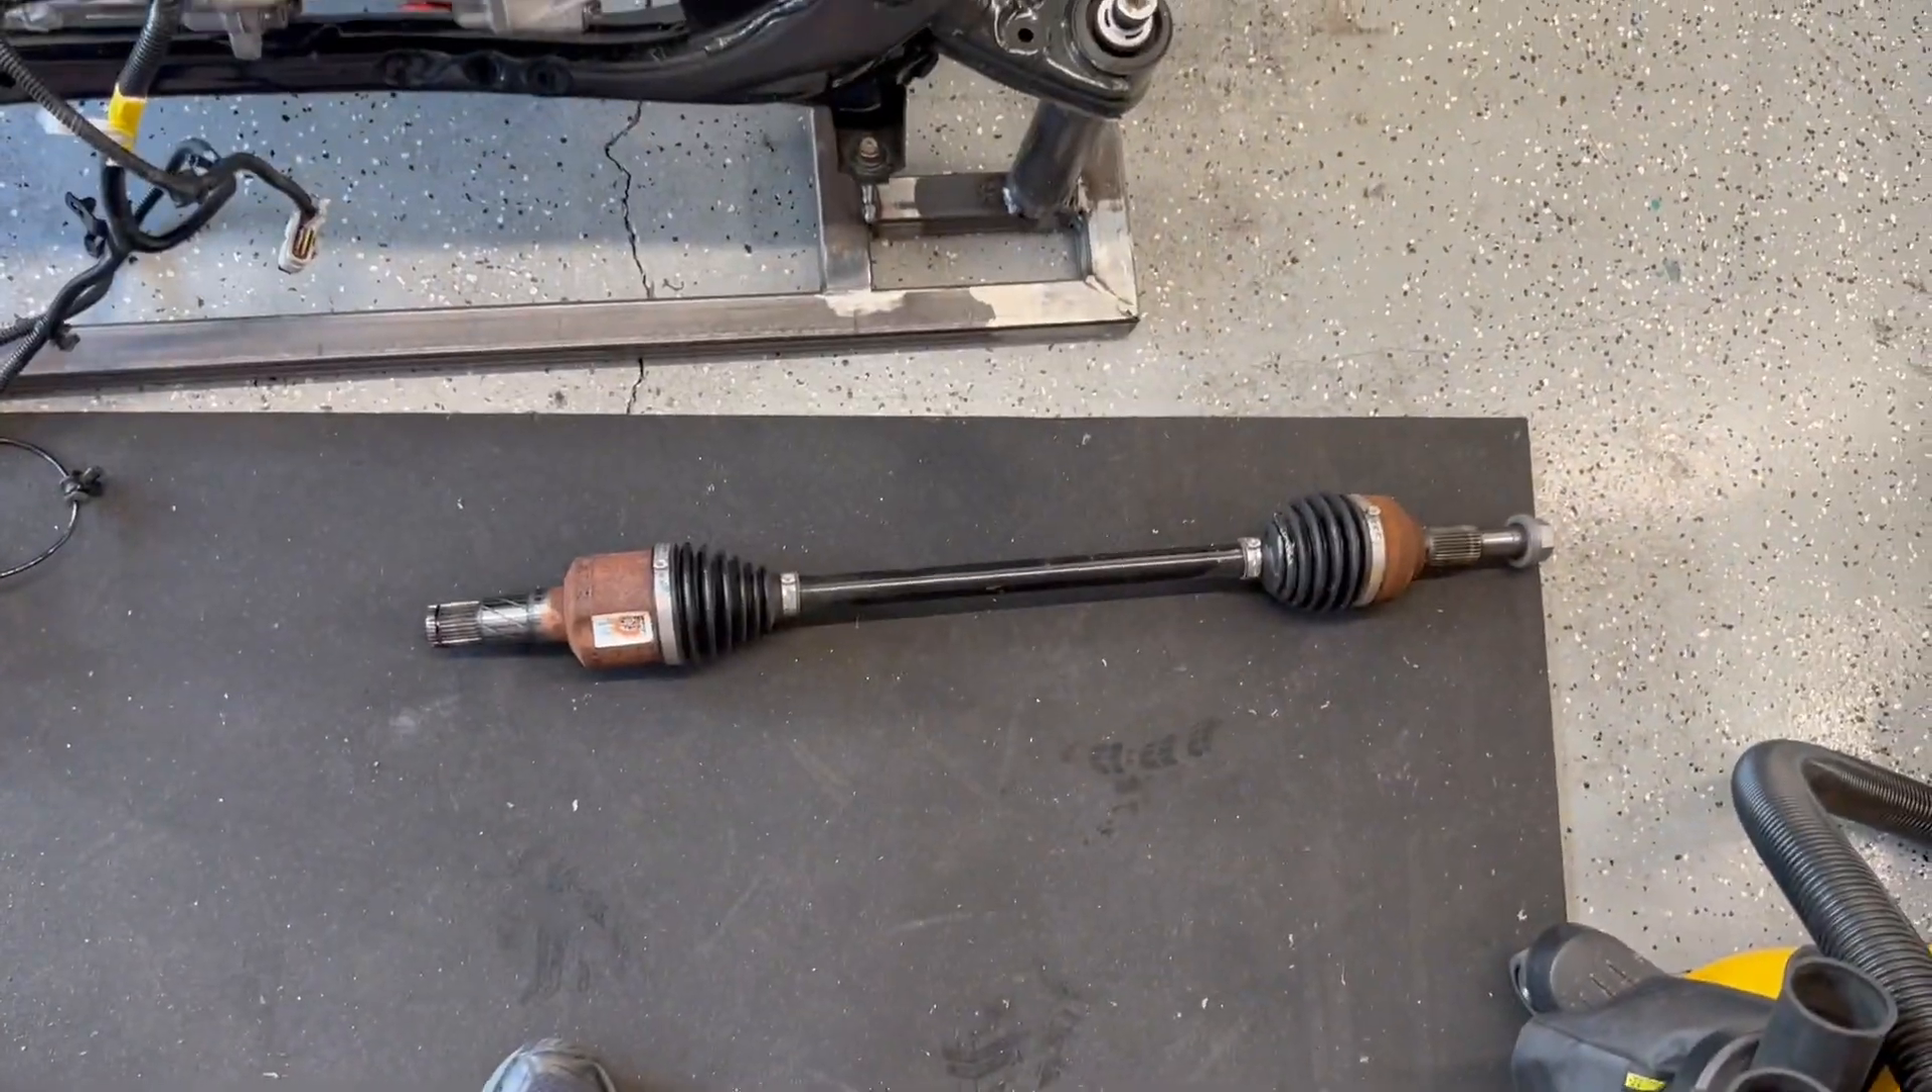As you can tell, I got one axle out.